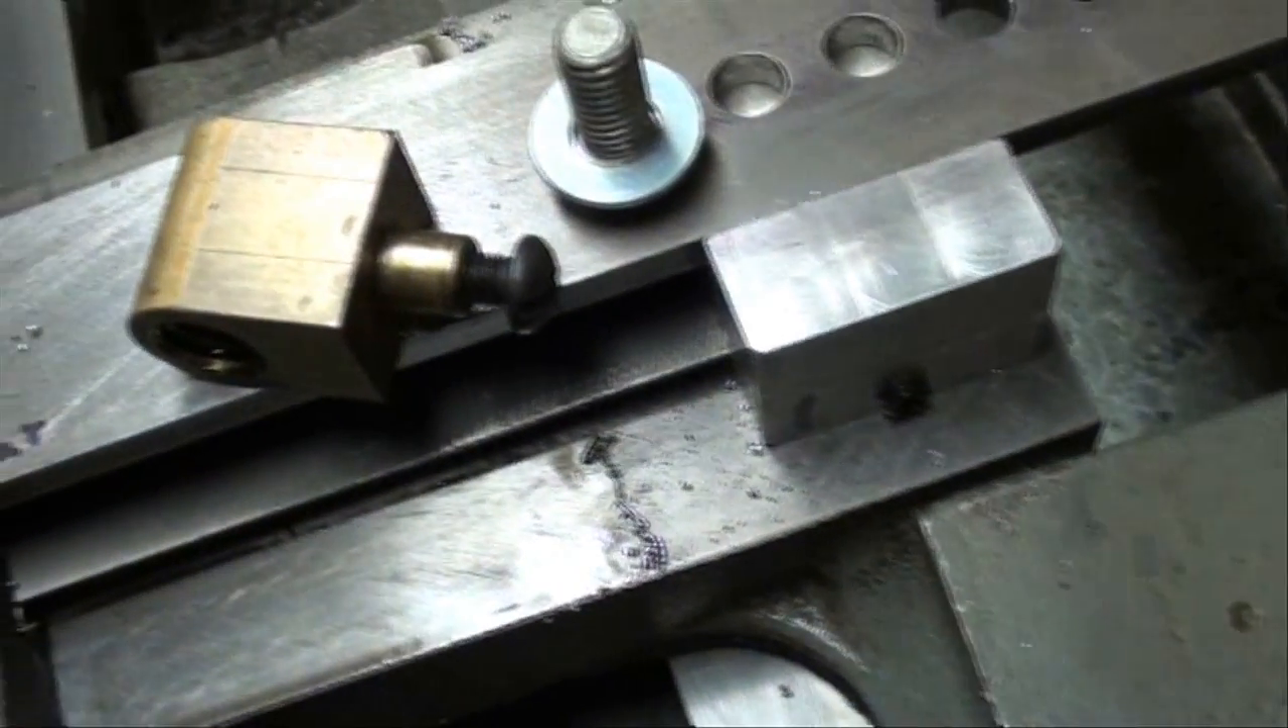You have to remove the brass nut that controls the cross-feed. So that is removed and laid off to the side.